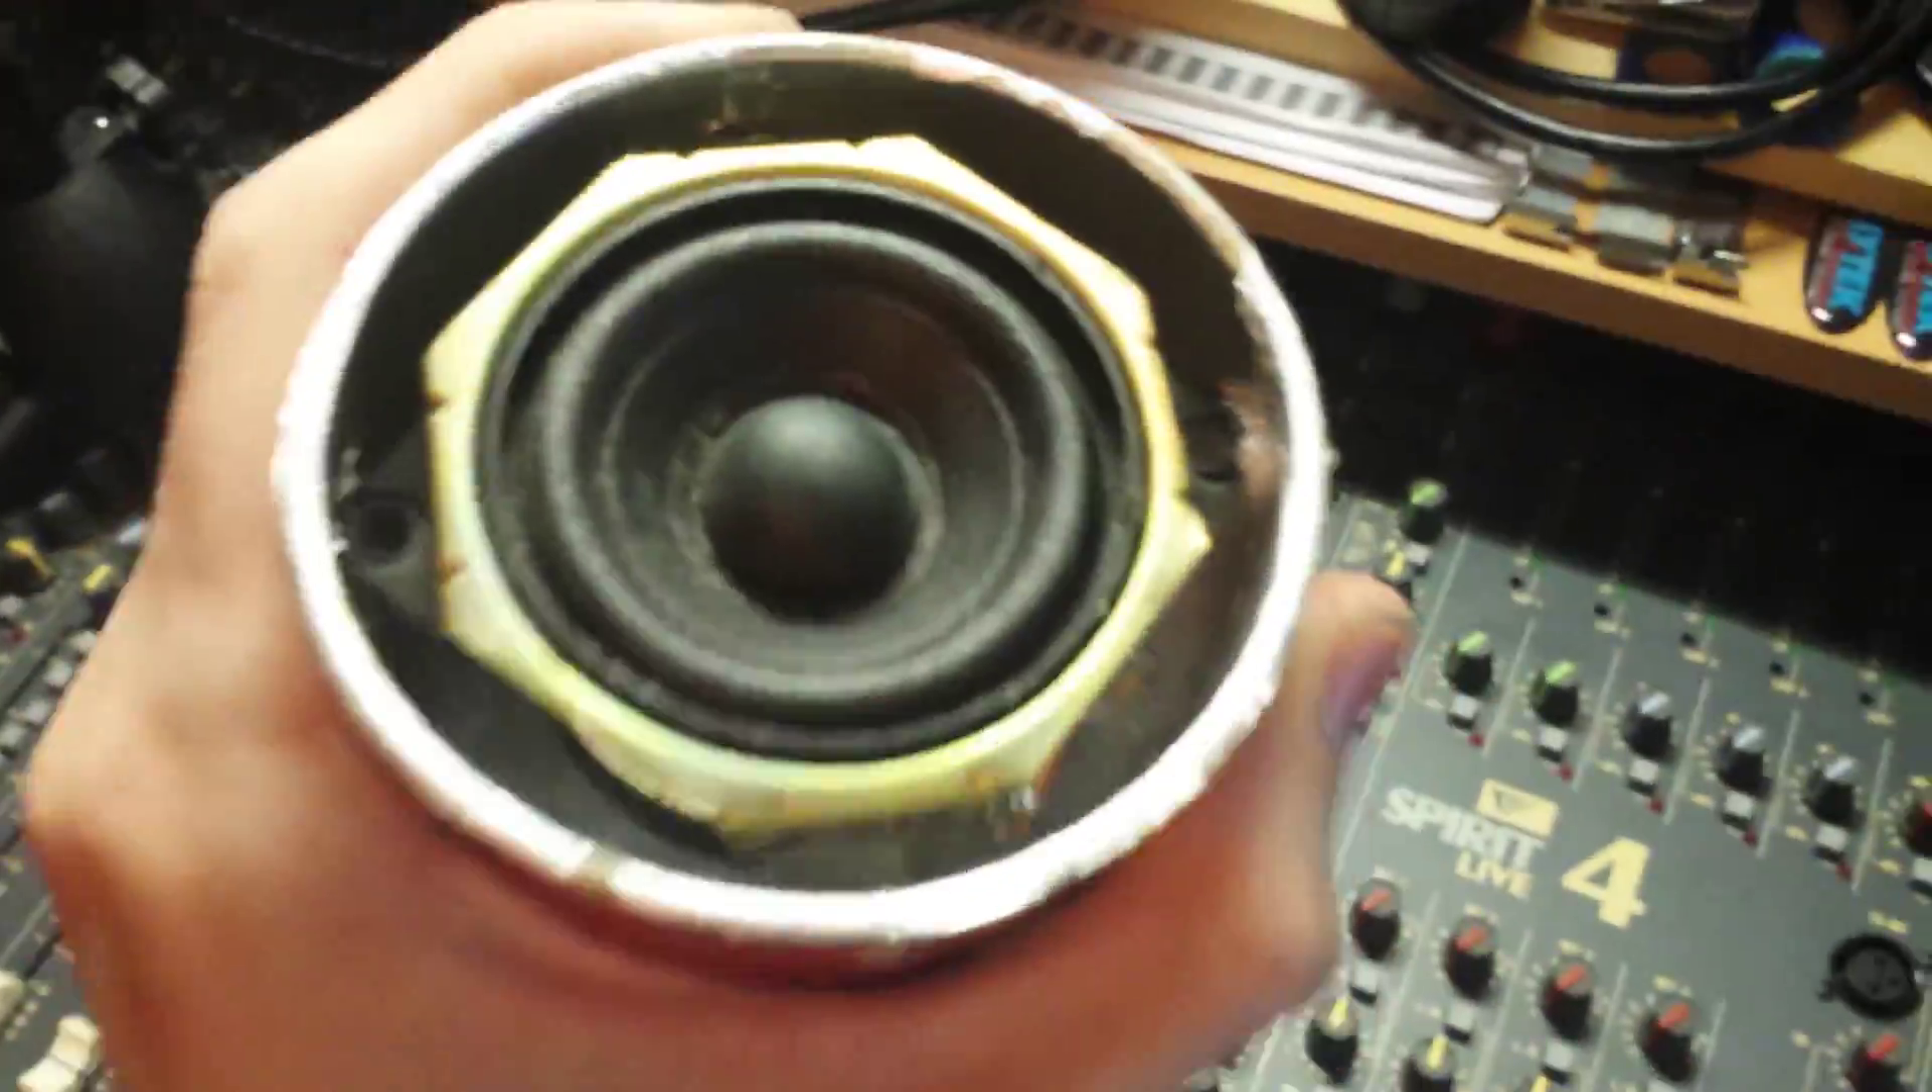There's the speaker fitted in the can there's very little movement to it.